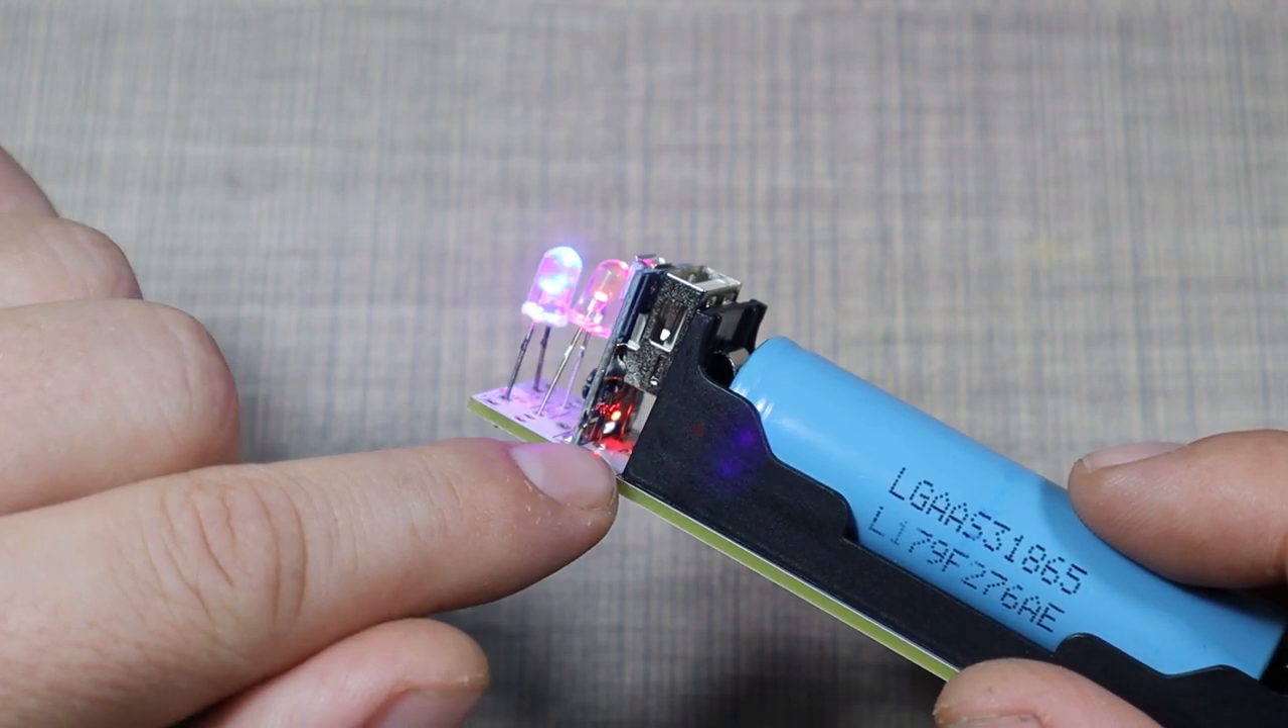As you can see, I've just press fitted two of these flashing LEDs that I used in that play button that I've made earlier where I had the same setup where the idea originated.